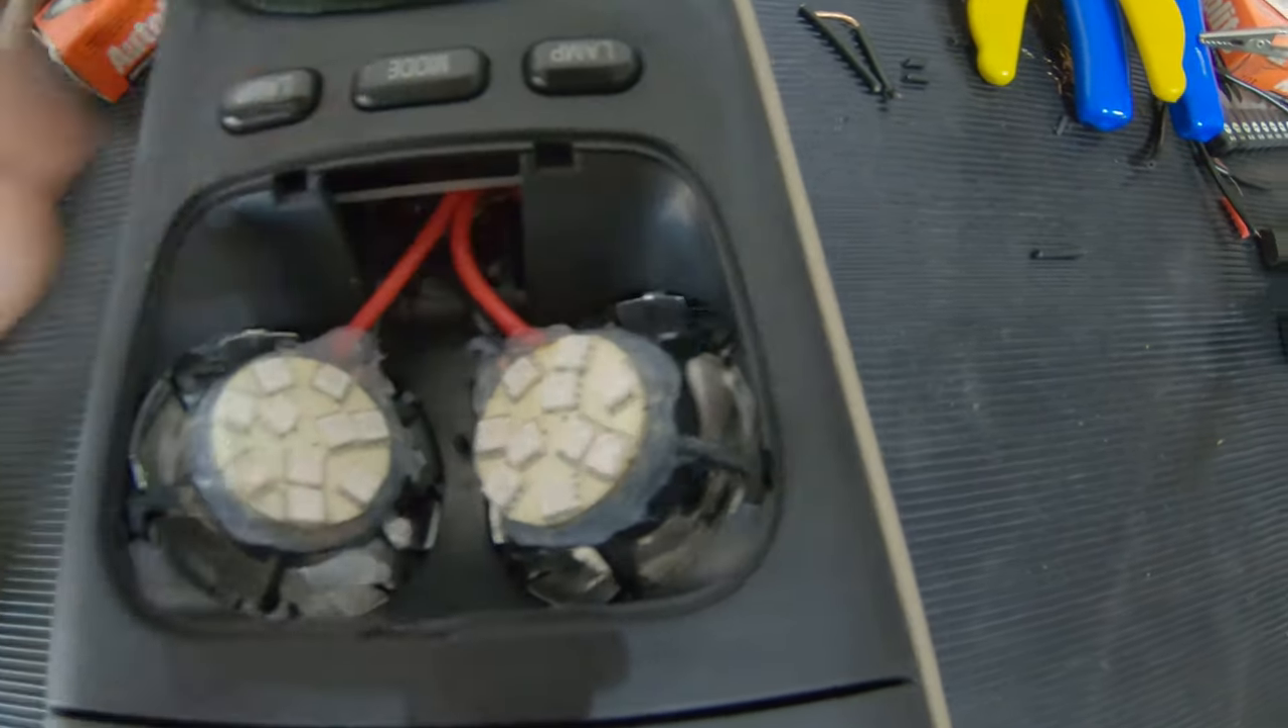As you can see, I have used this clear silicone and kind of created a floating, almost like a mount here and here where the original halogen style bulbs used to sit.